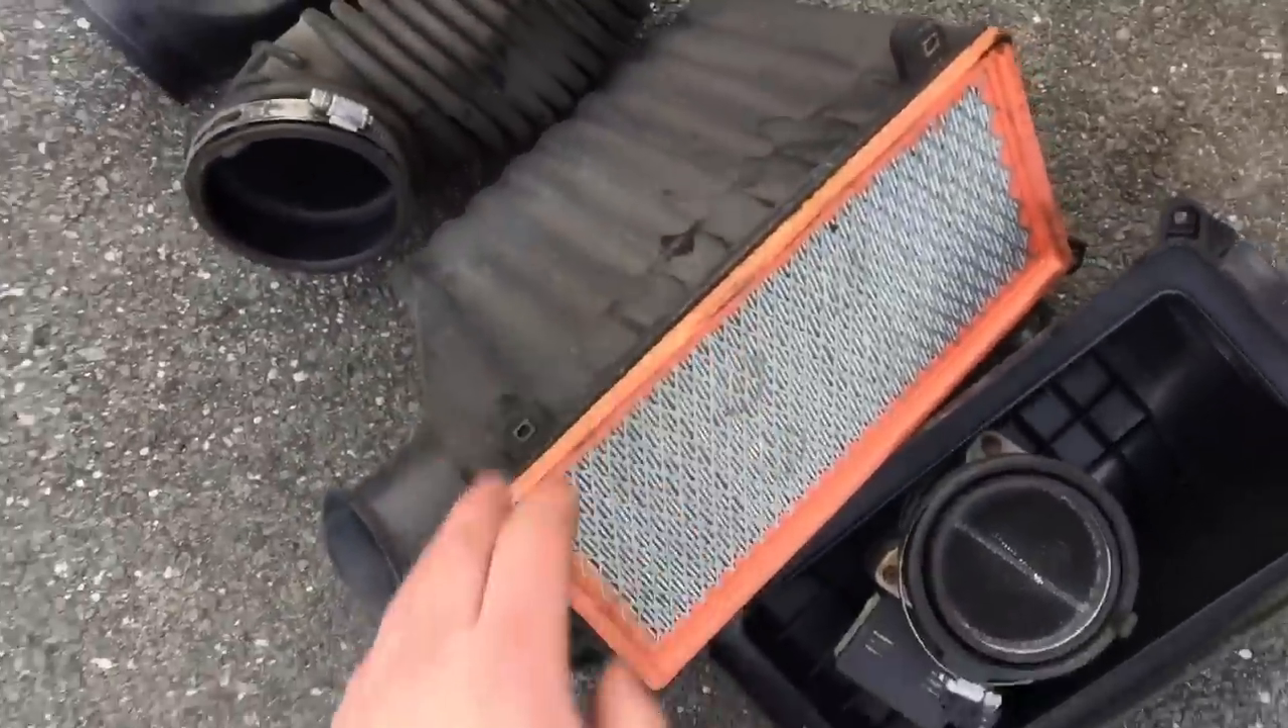It was a little bit of a hassle to get out this big old air box, but it's out now and the filter was pretty clean.